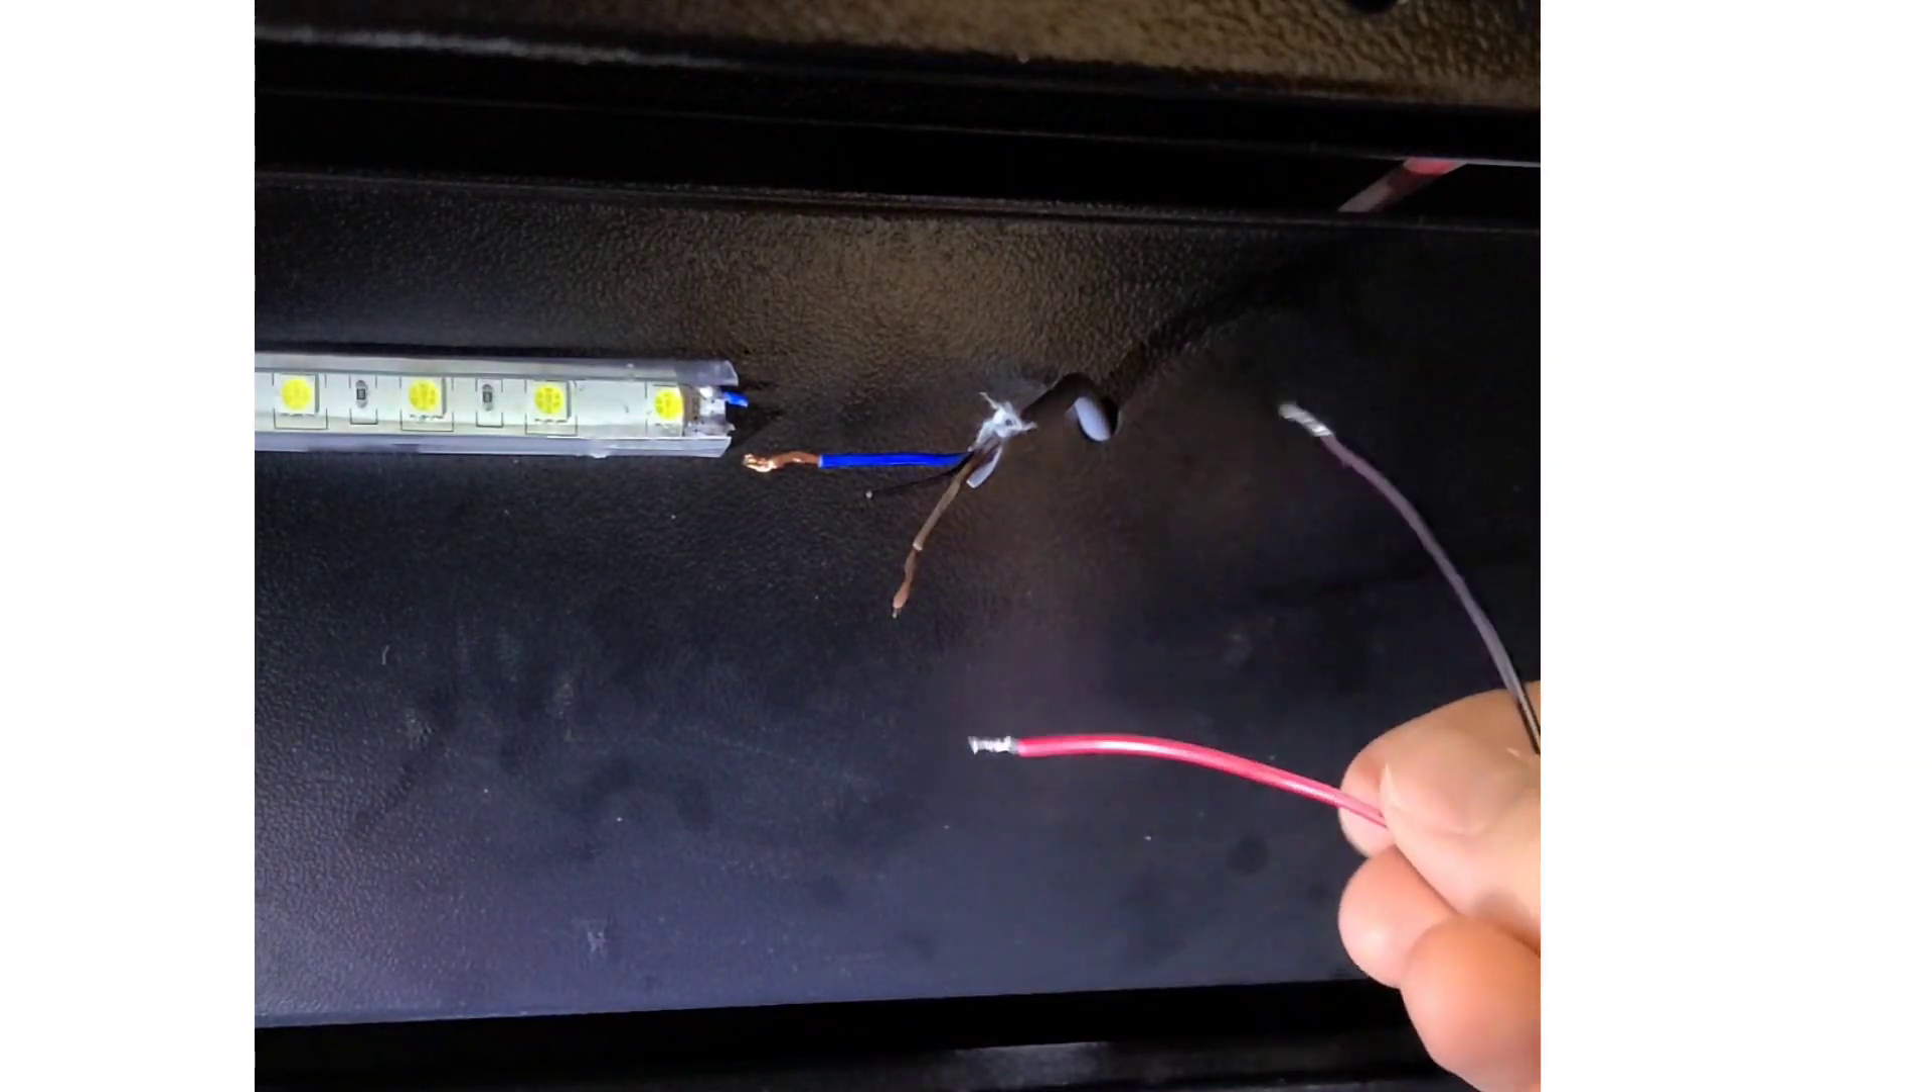So now that we have the wires to the original LEDs cut, all we have to do is attach our new LED wires to the pre-existing ones.